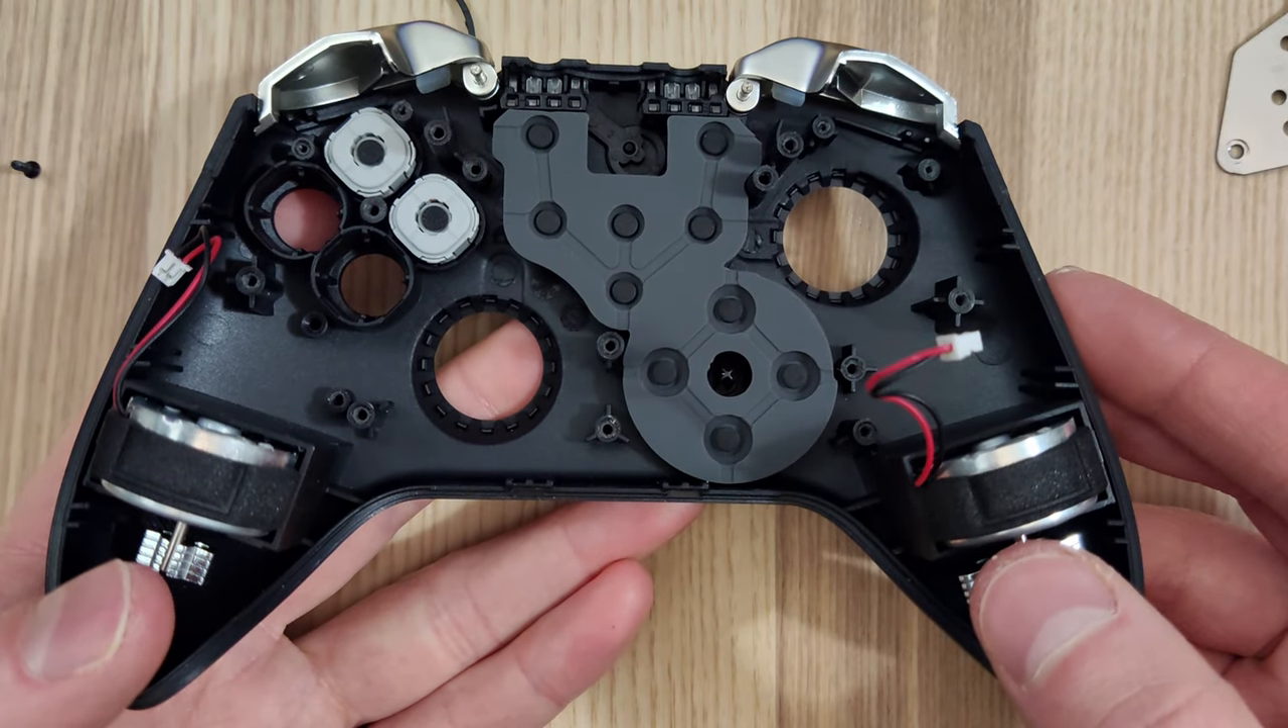Having removed the second motherboard, you can see where the rubber membrane is for the D-pad and the buttons in the front.